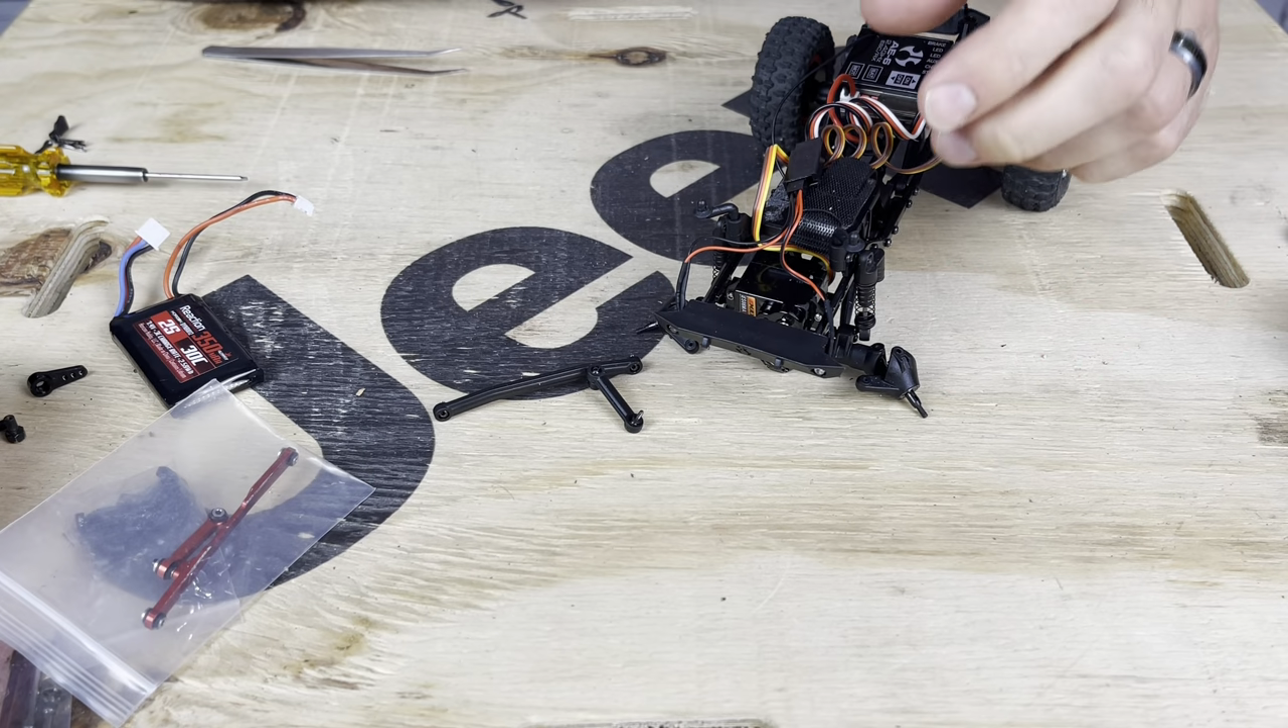So we've got the front end pretty much apart.